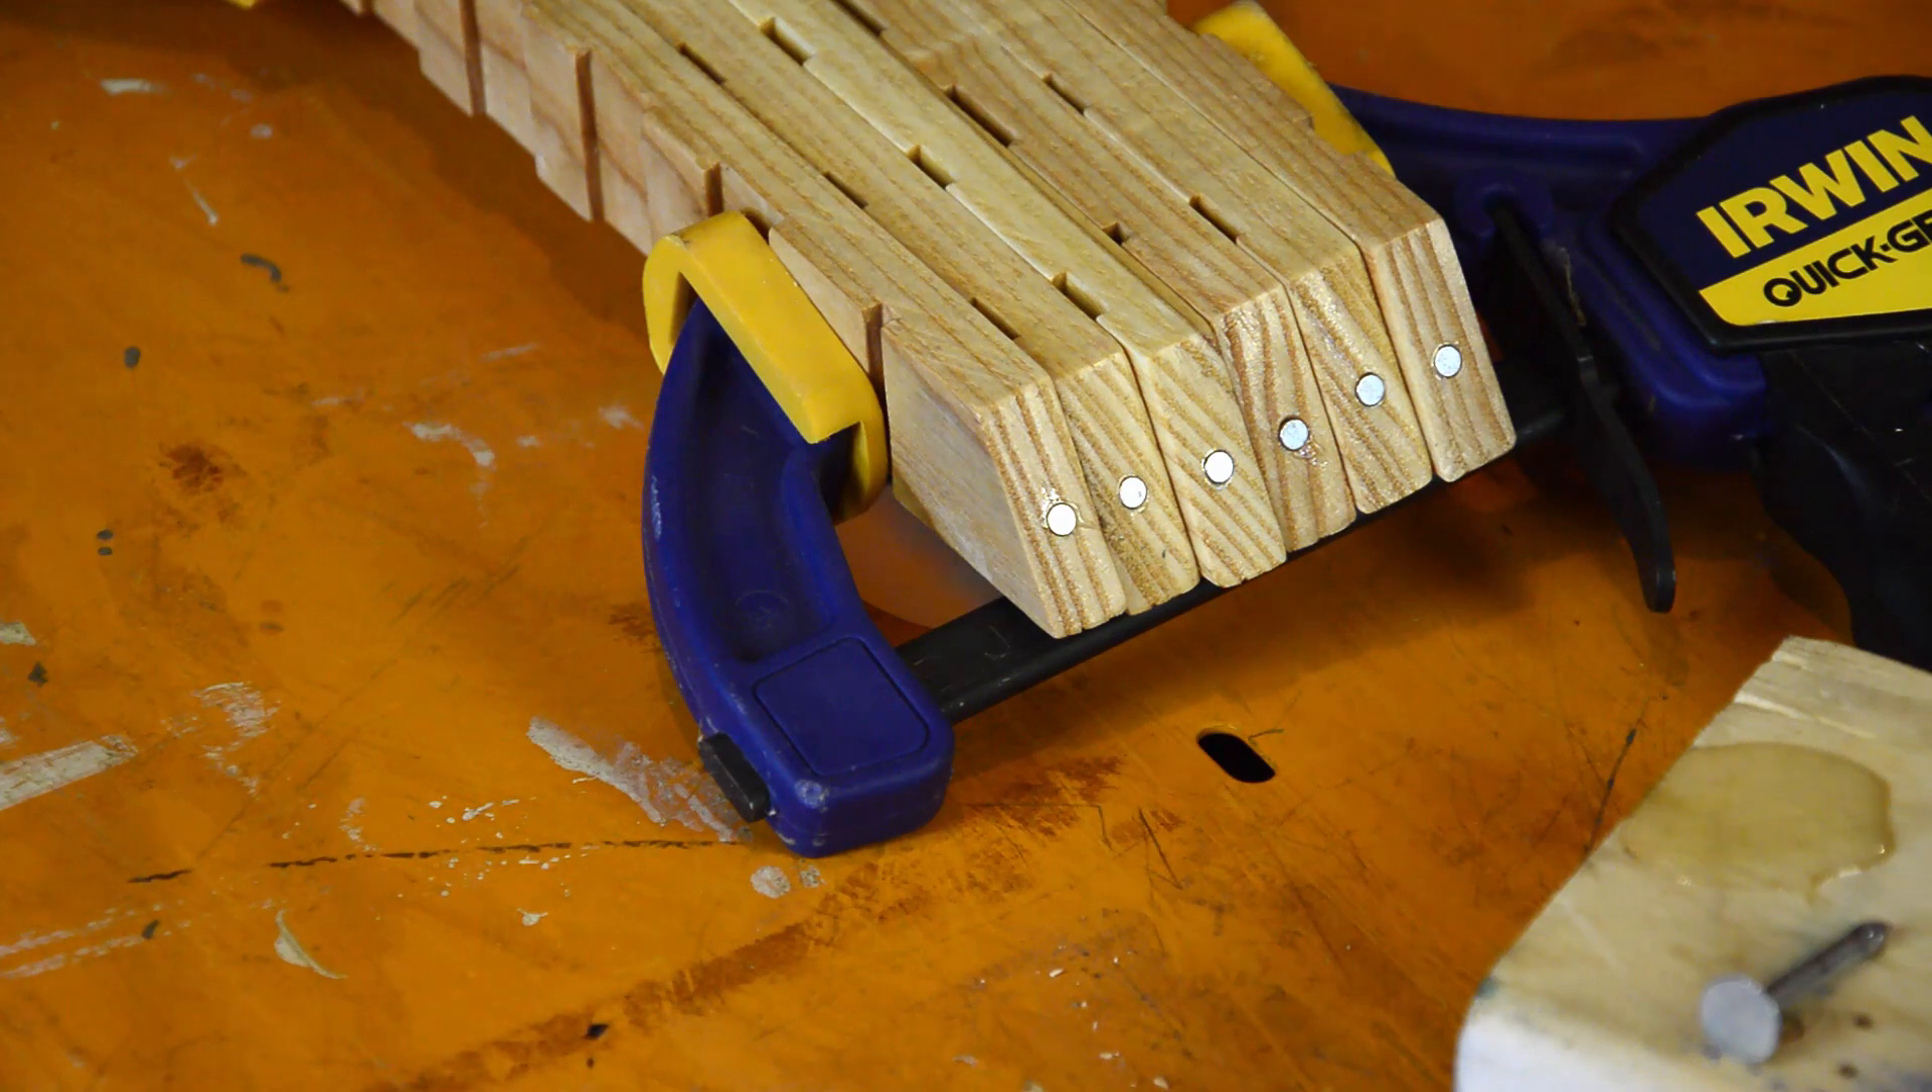Once all the magnets are in I'm just using the head of a nail just to try to push them flush not too deep.